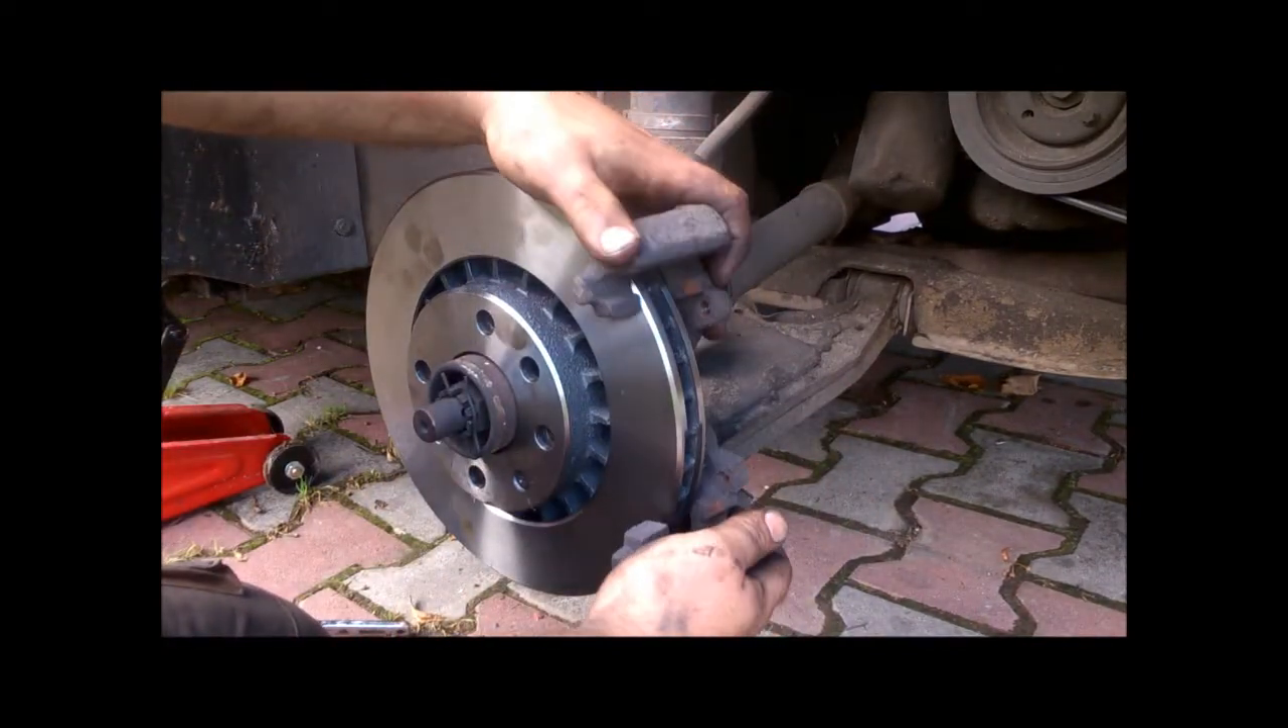No i nasza nowa tarcza już jest na swoim miejscu.